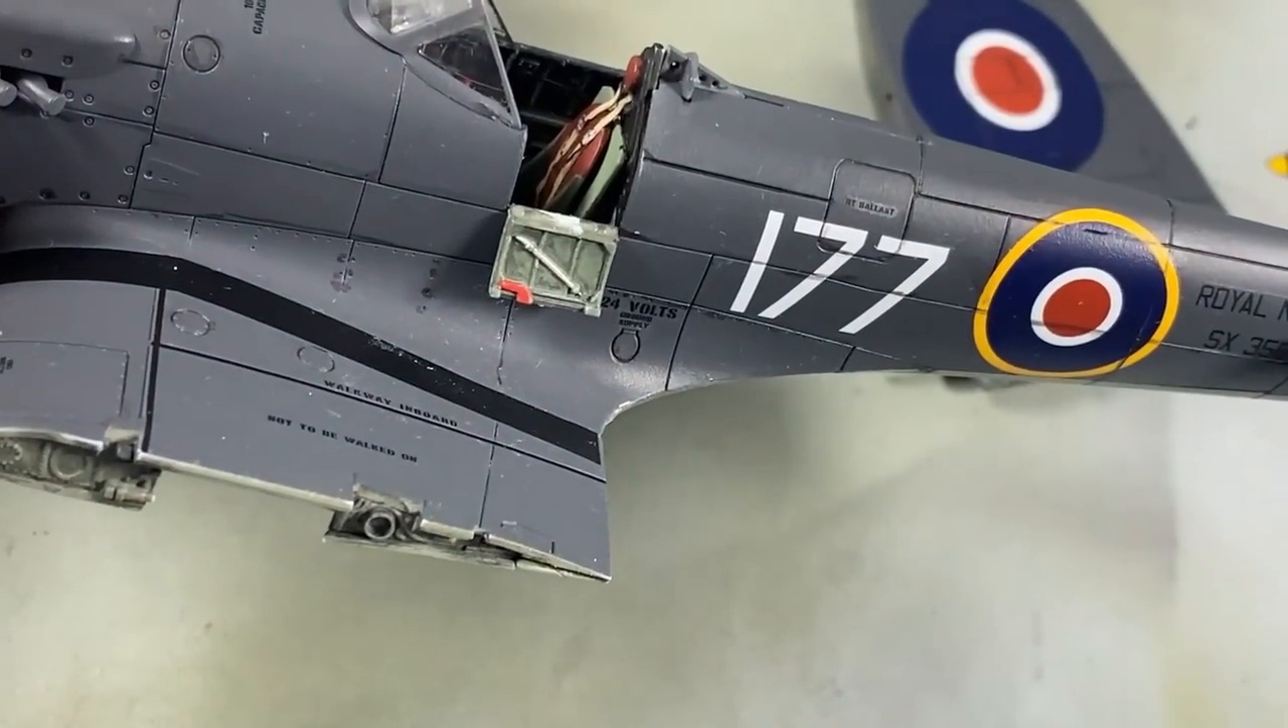And here on the cockpit area i've put in the this it's a single piece things like a support for the rear headrest and of course i've put the cockpit door on as well.